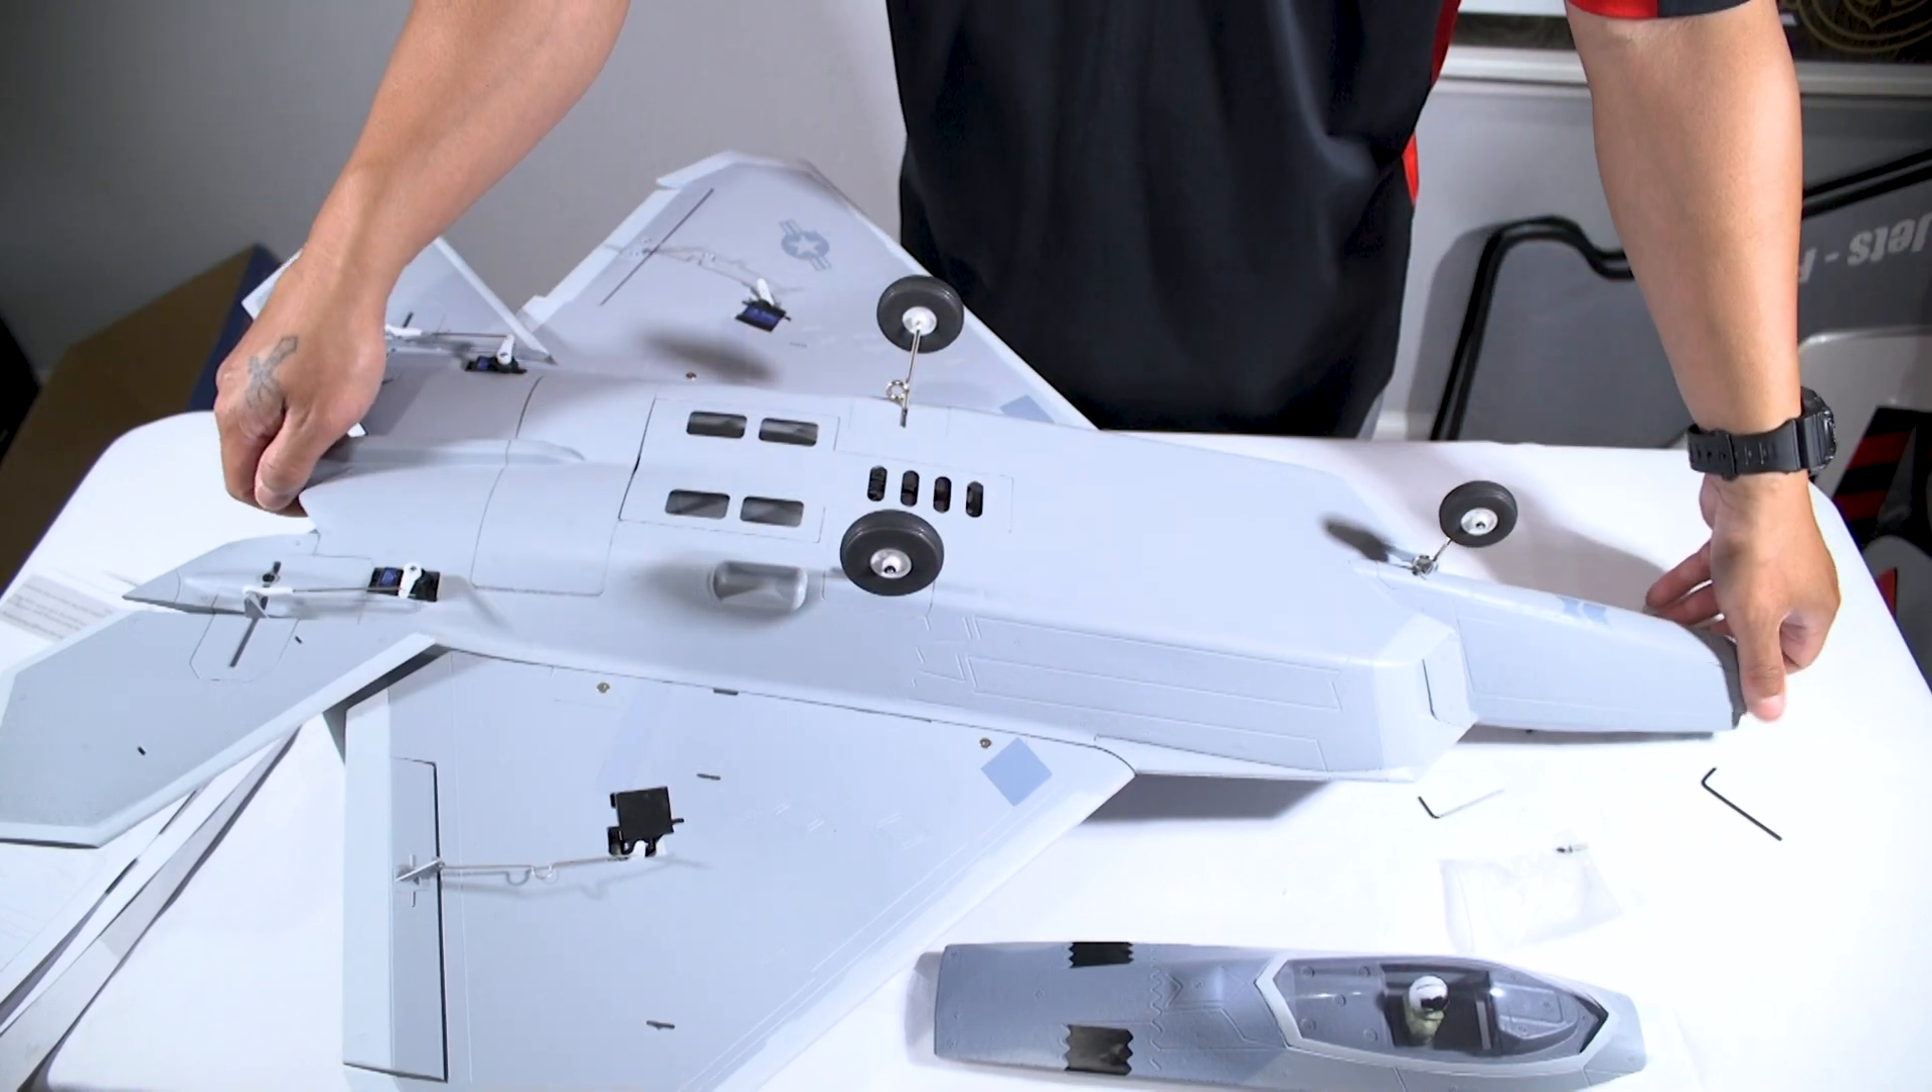So now we got the landing gears on the jet pretty much installed.